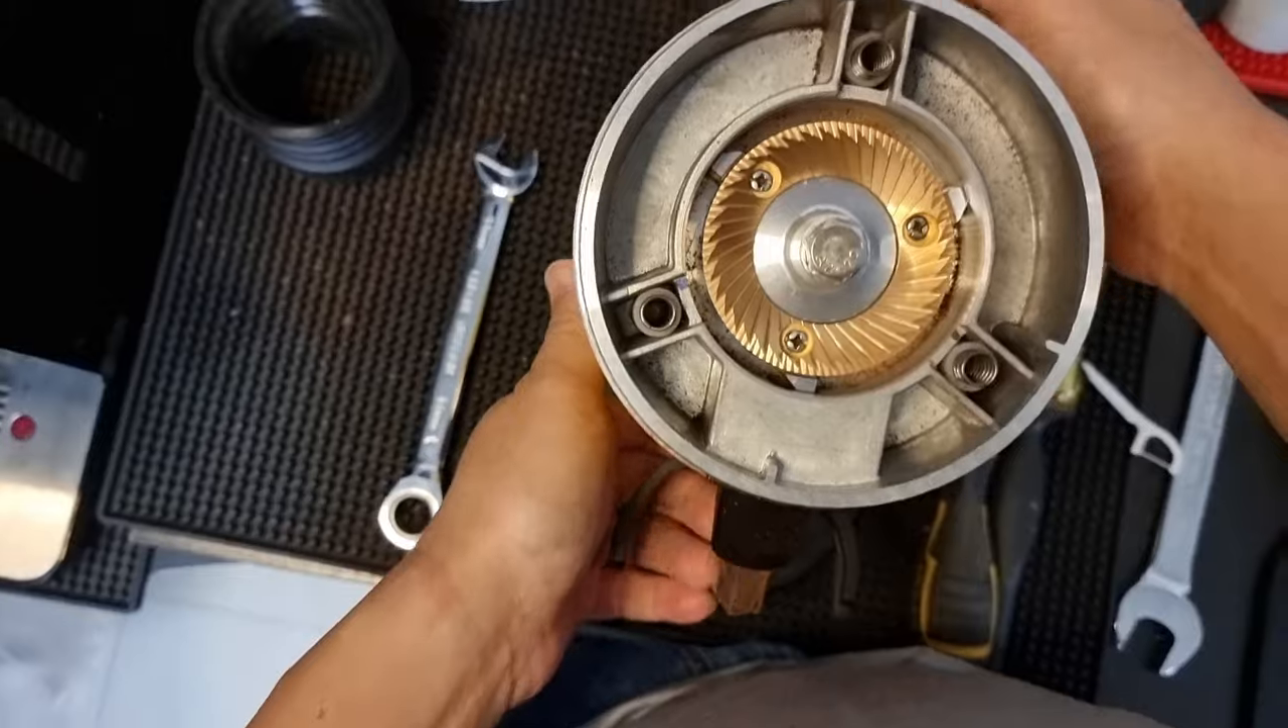Okay, so the bottom burr has been installed, so now we'll proceed to install the top one.